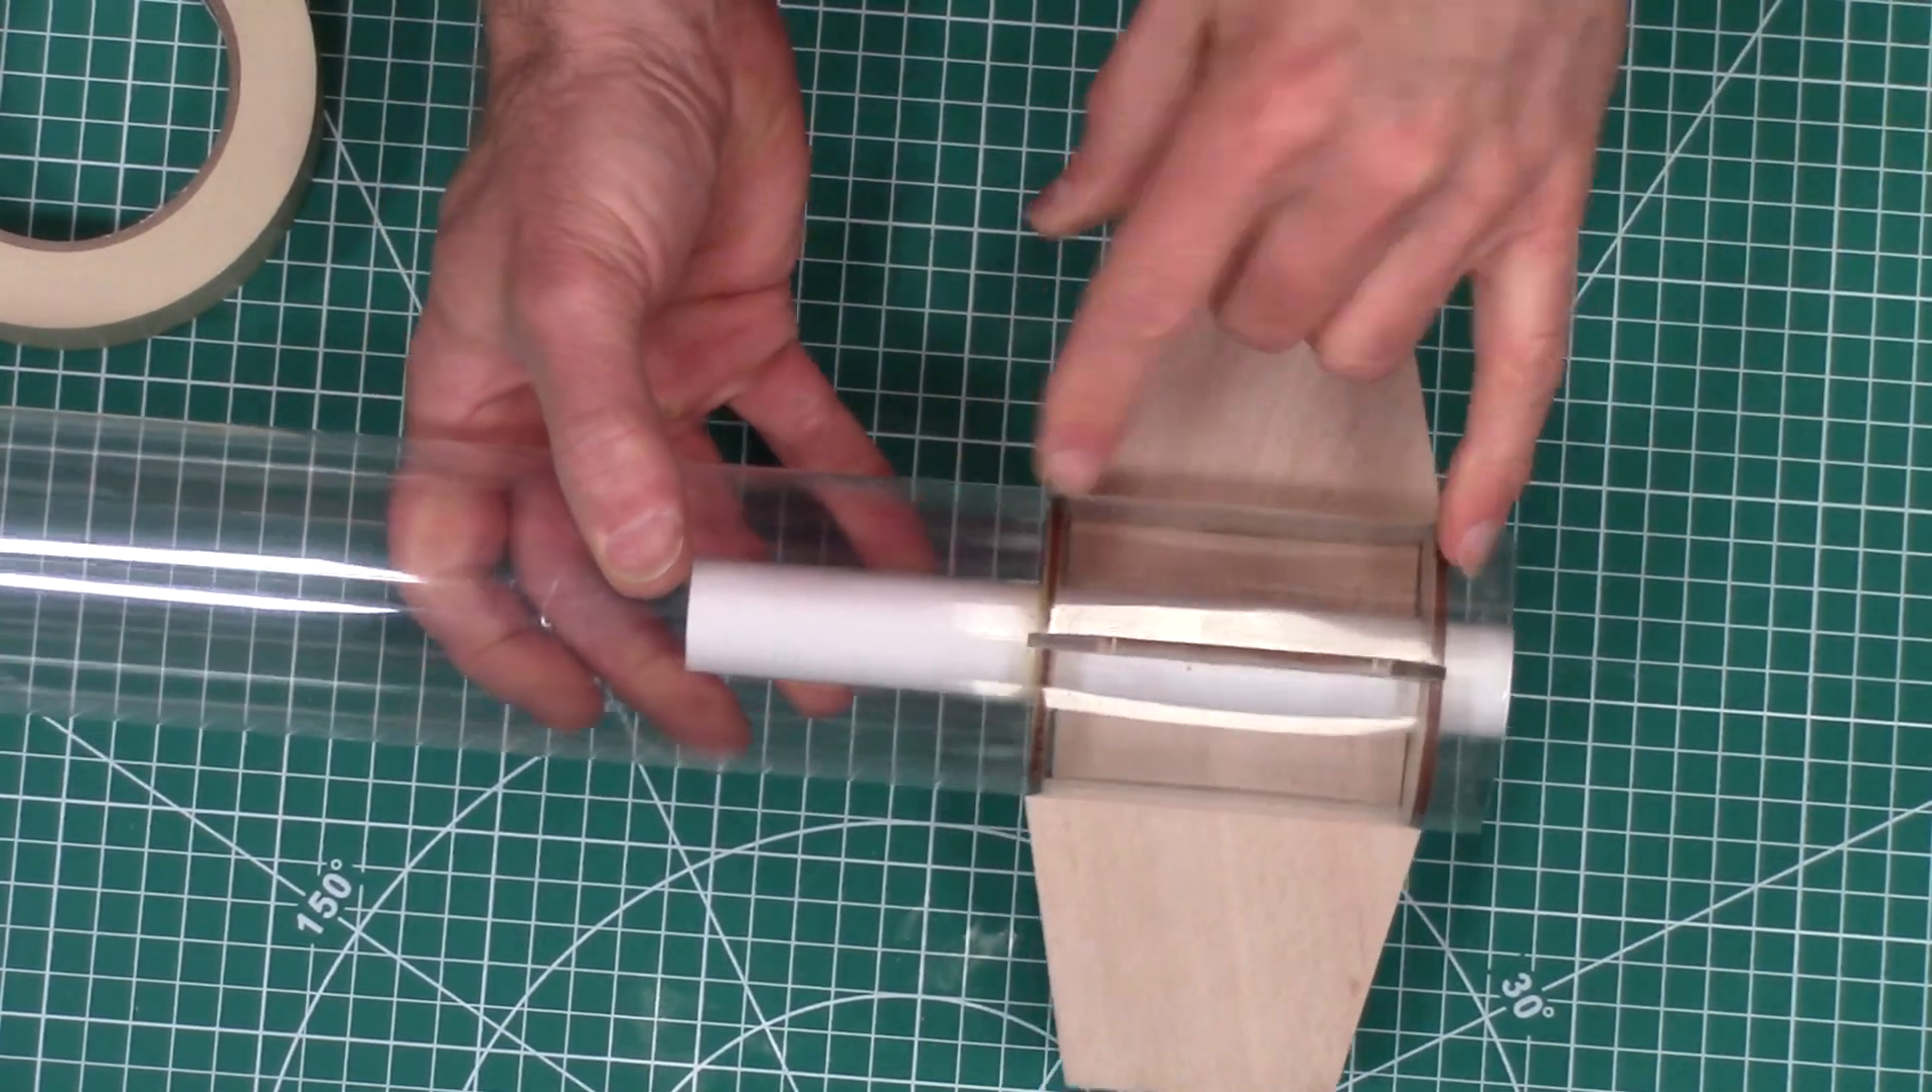One is as you can see on this motor mount the the motor tube sticks past the centering ring.